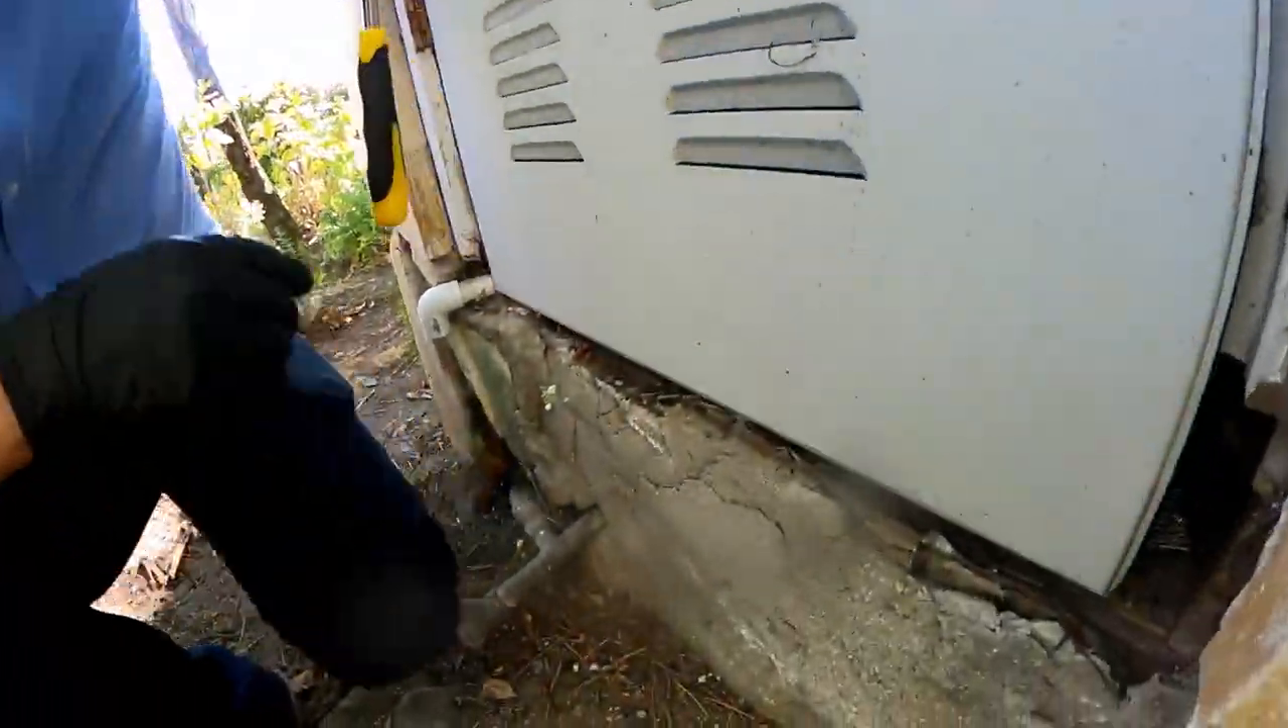We found this exterior tankless water heater closet door. The rats were coming into here through this area, which doors is a huge entry point. Look at that big gap right there, massive gap, and then at the bottom as well.